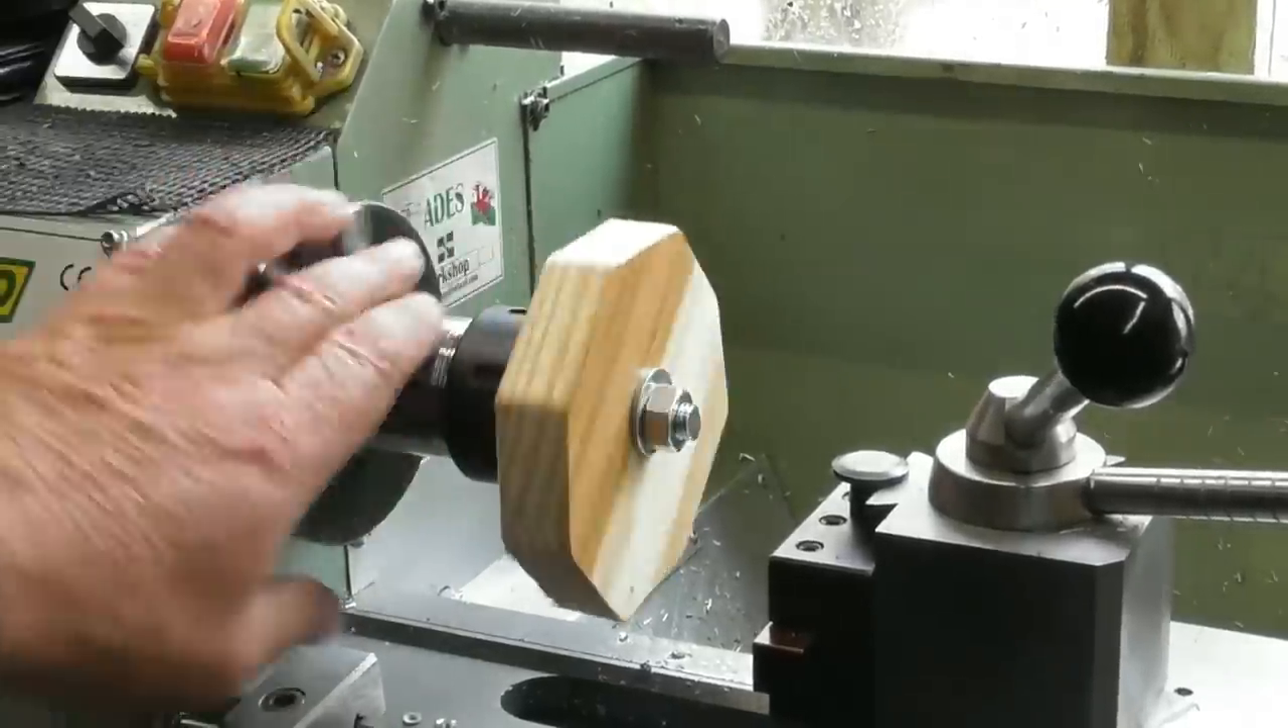We have a piece of wood up in the lathe.